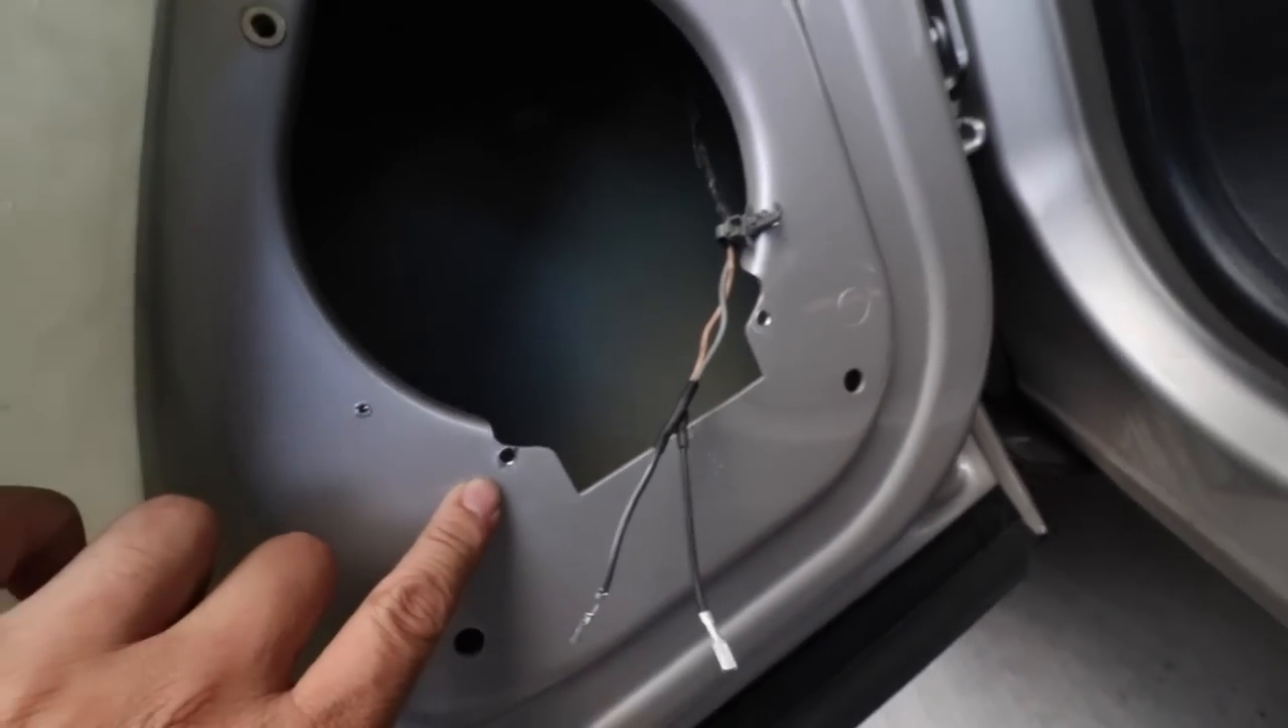So, I did put some nut inserts in here. And, on the bottom here, it's too close to the edge.